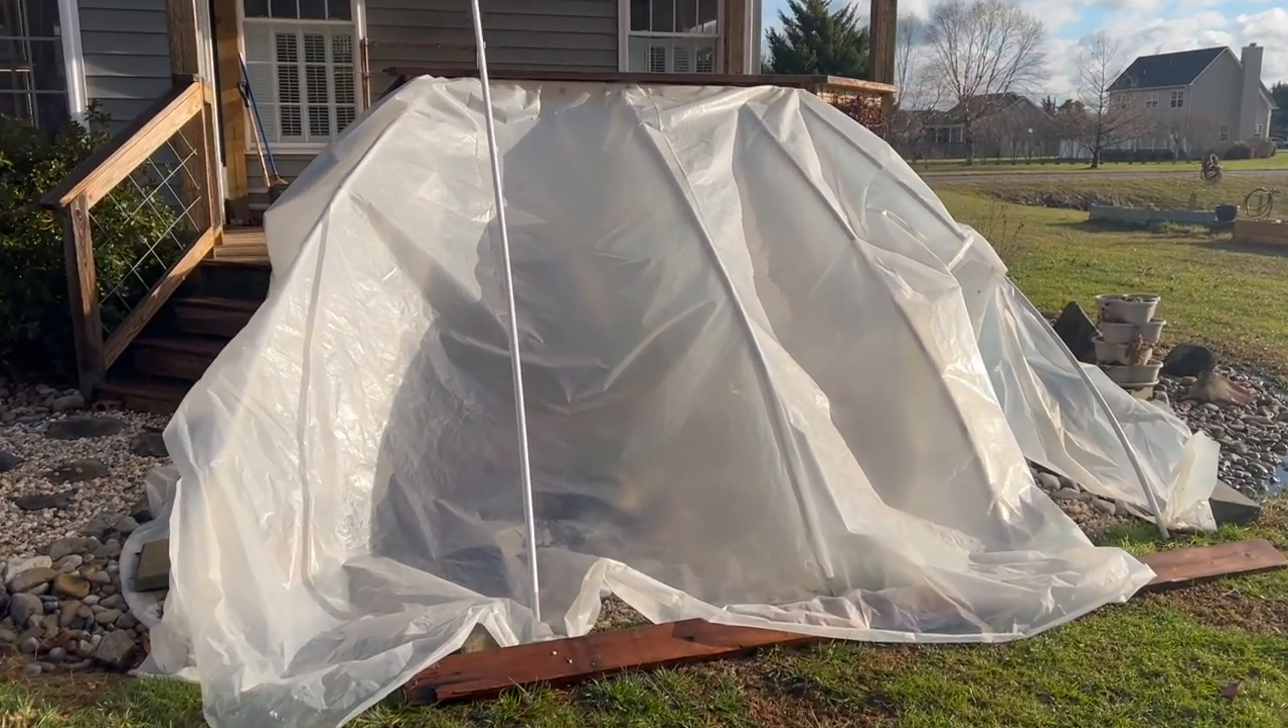My cold frame came apart just a little bit.